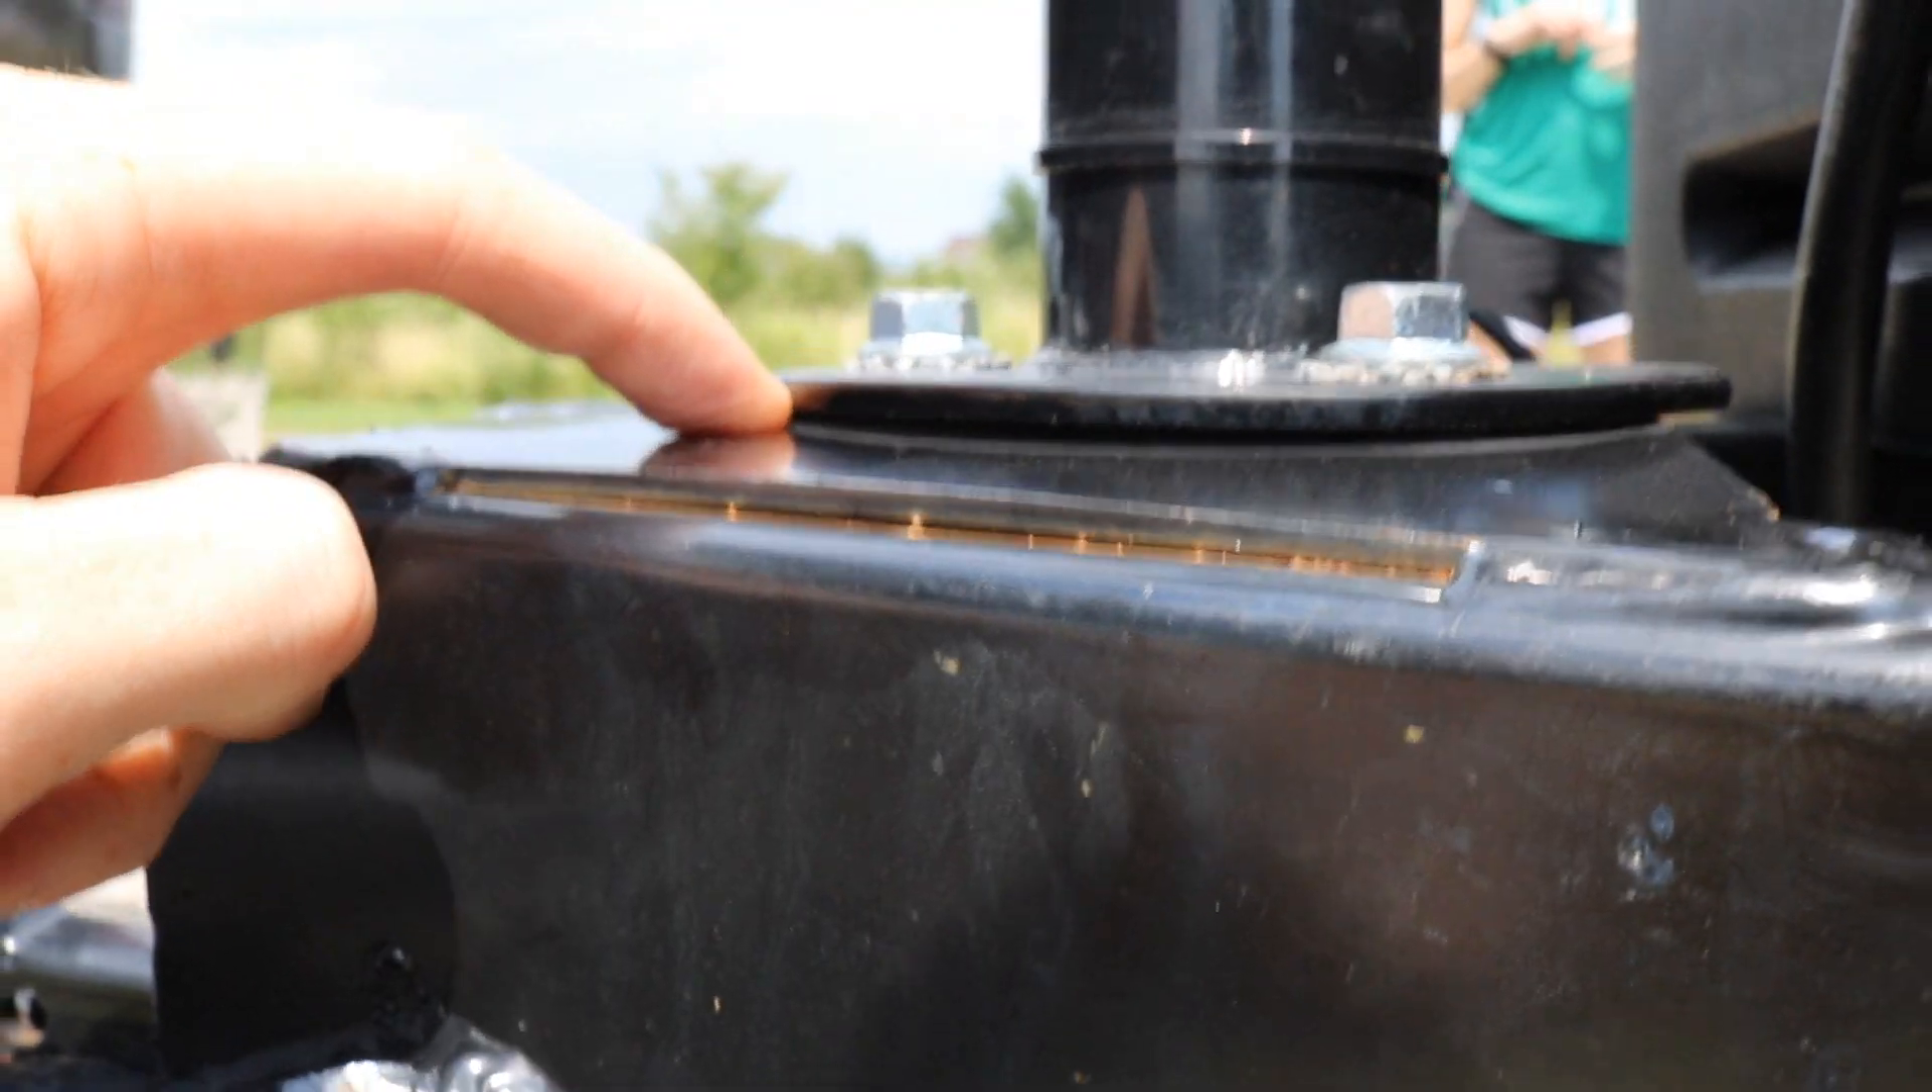I've got the weight on the tongue jack, which this camper does have a lot of tongue weight. But you can see, right here, there's a gap forming there.